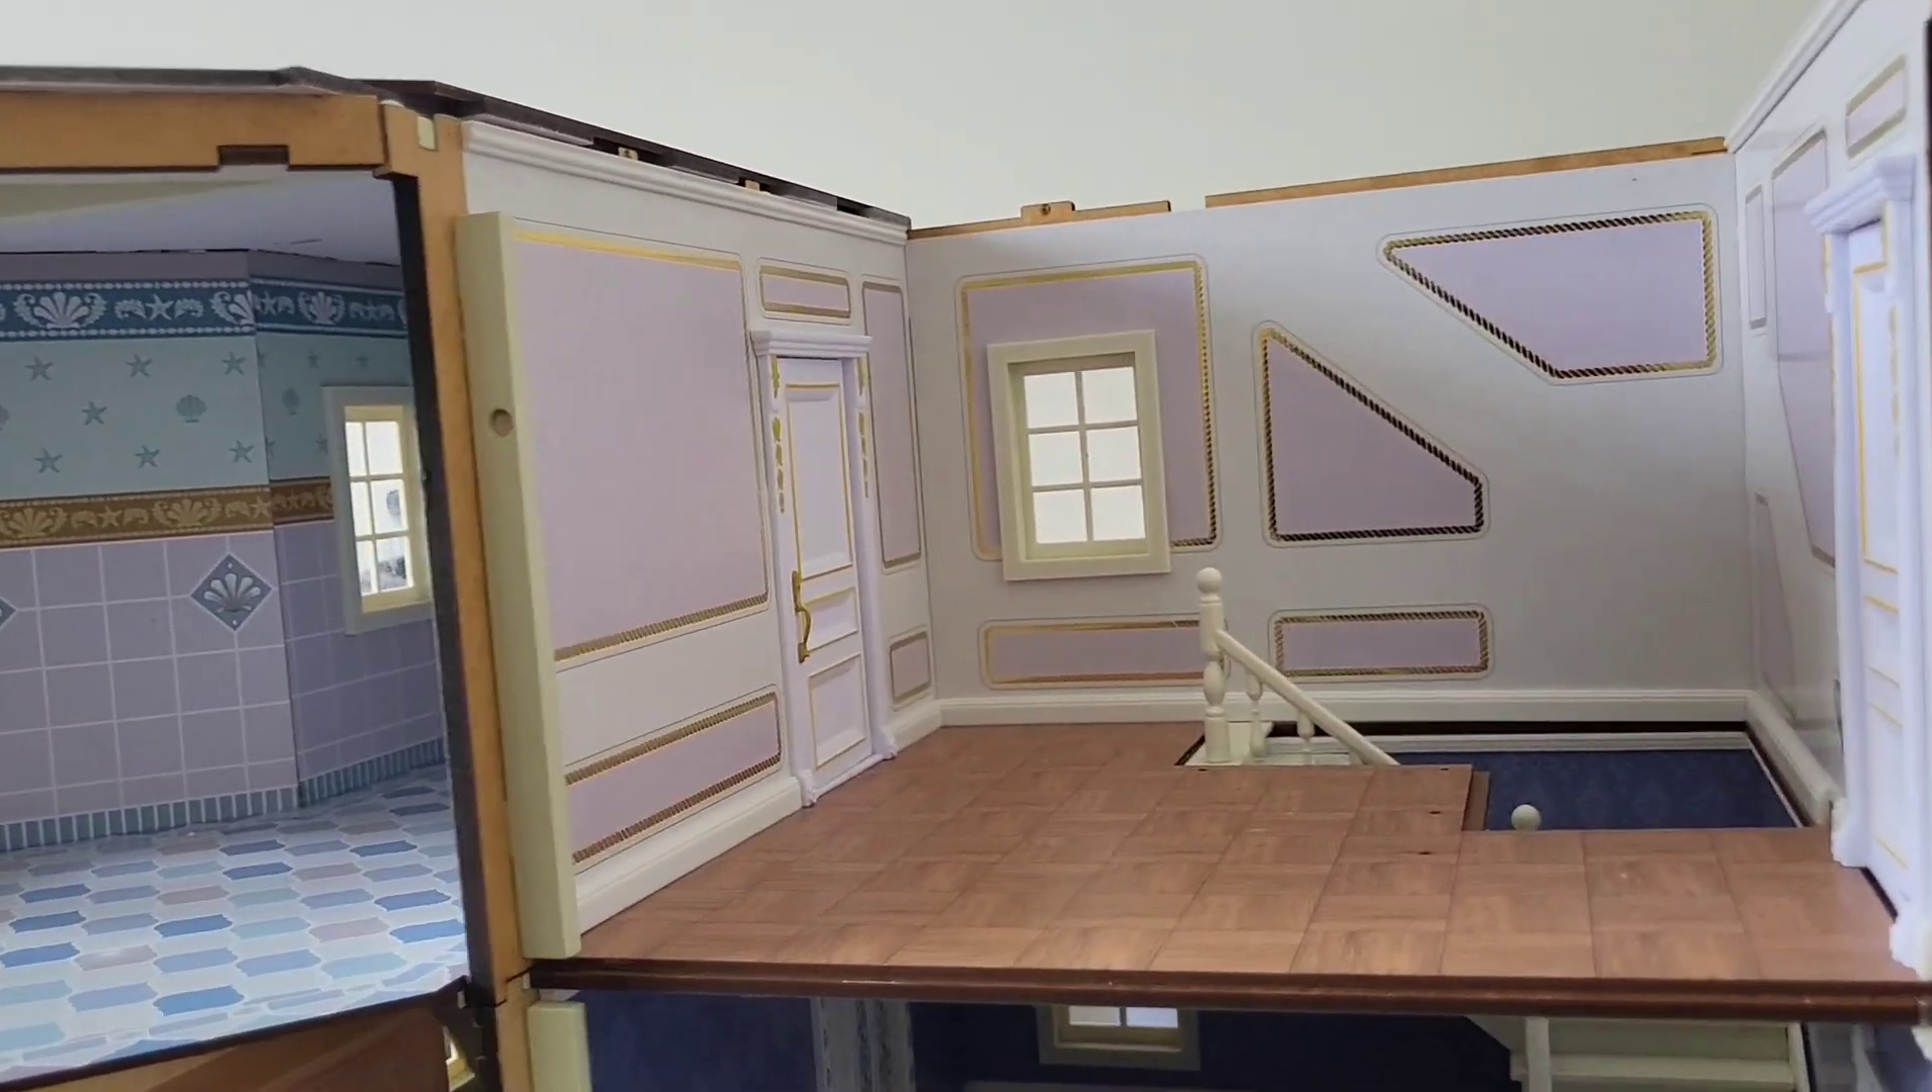We've got our door in now.